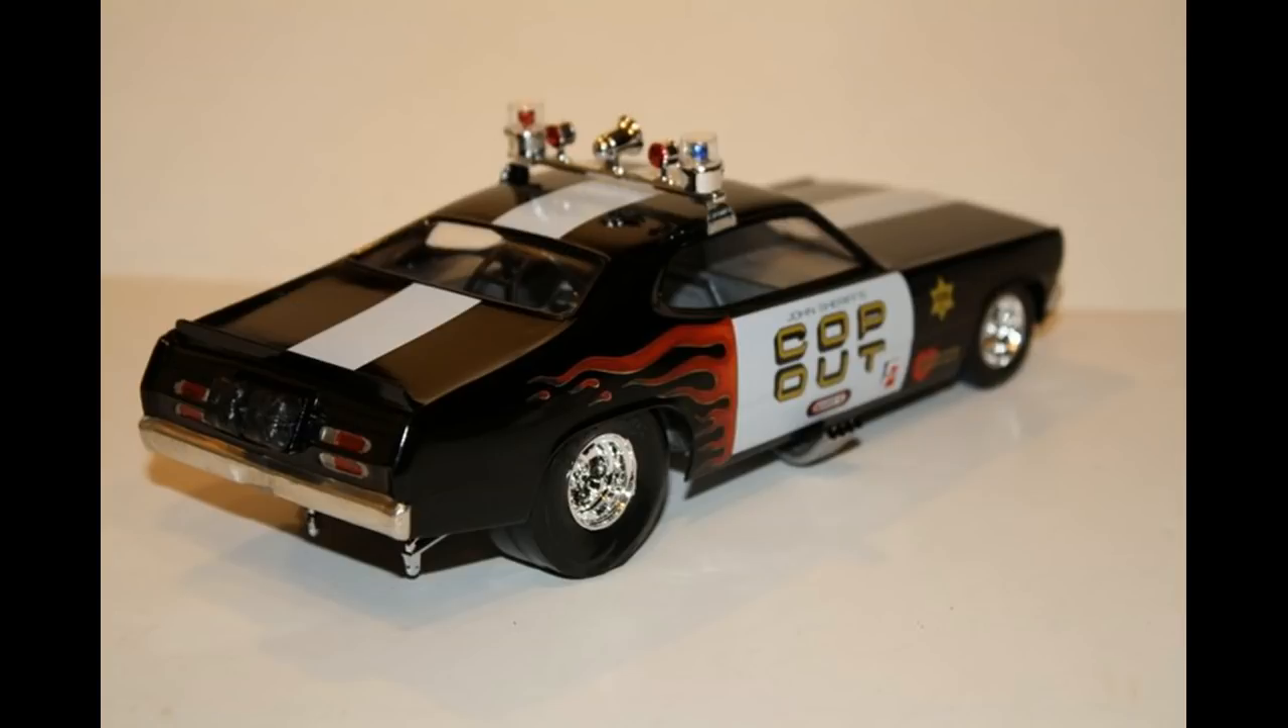Set the body onto the chassis and there you have it, a completed model.